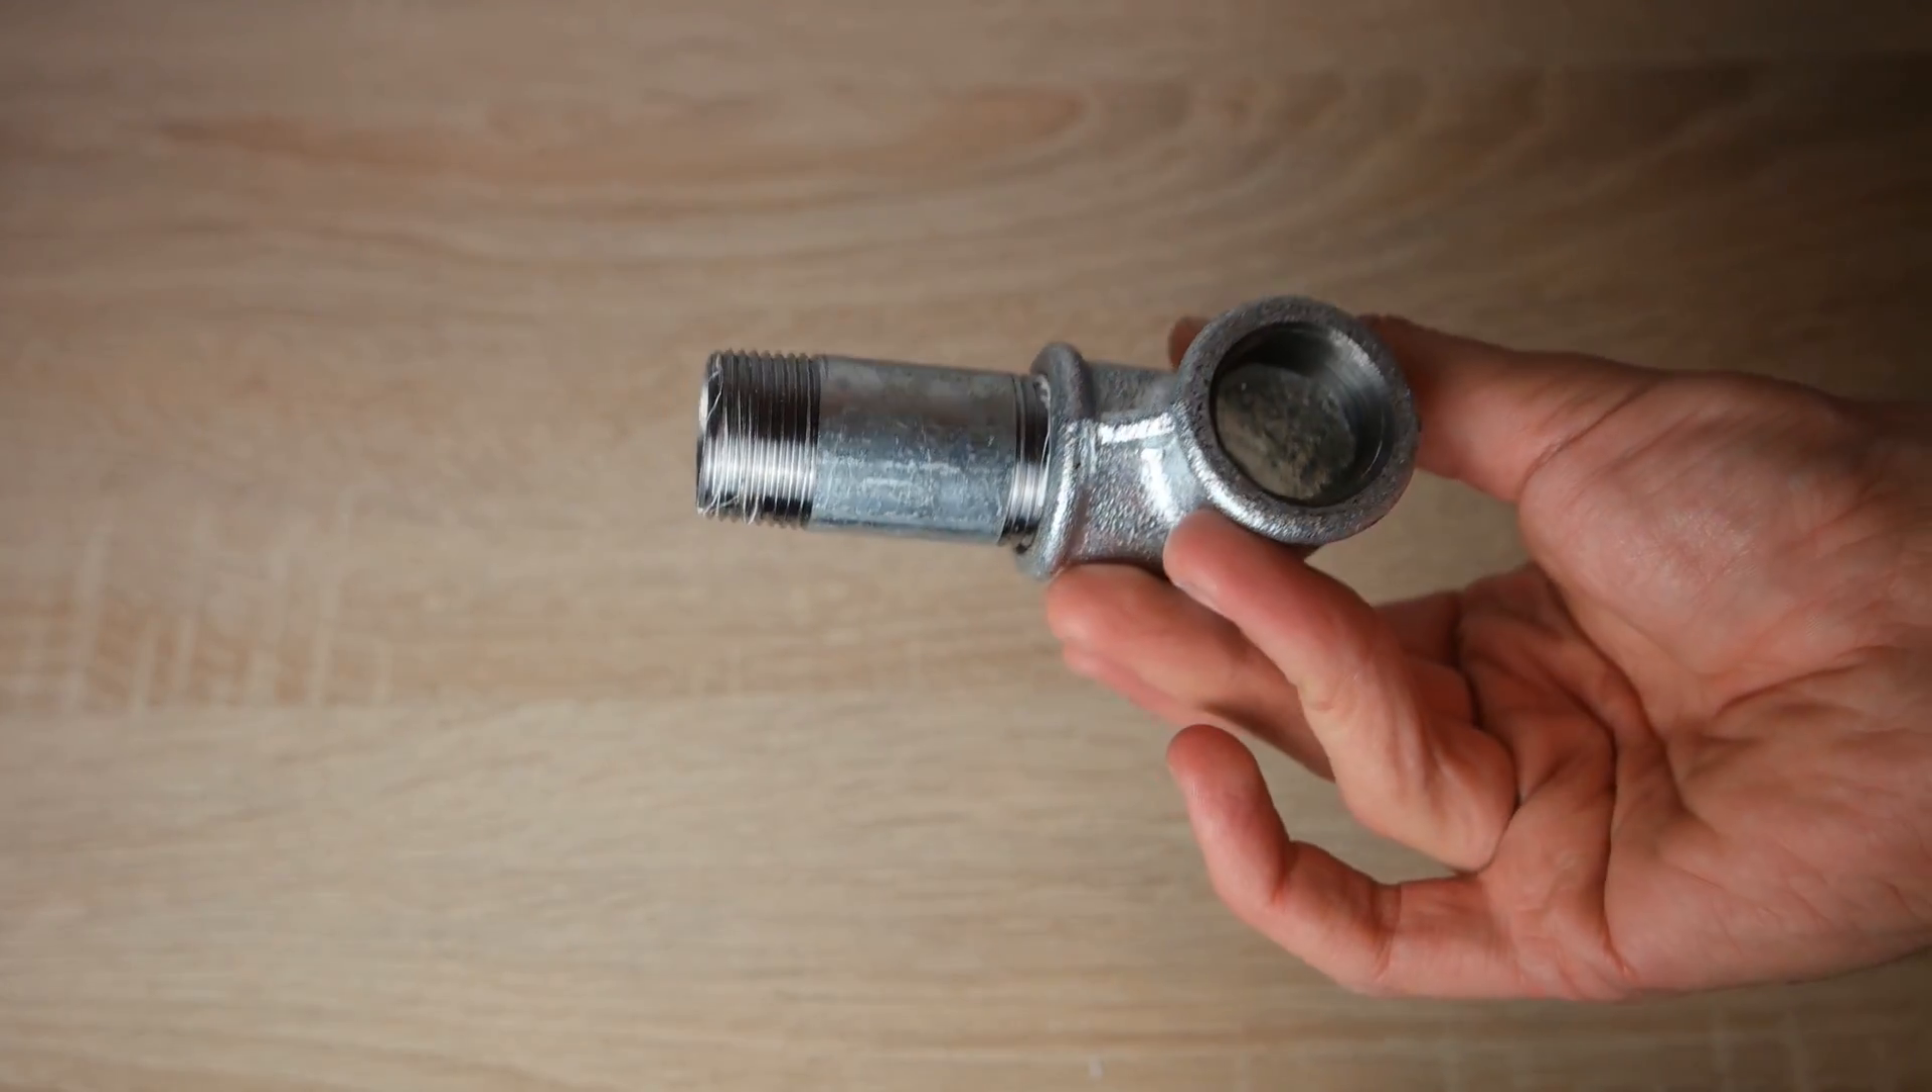In the middle of the system, there is a T-piece, into which a short pipe with a suitable thread has been screwed in.